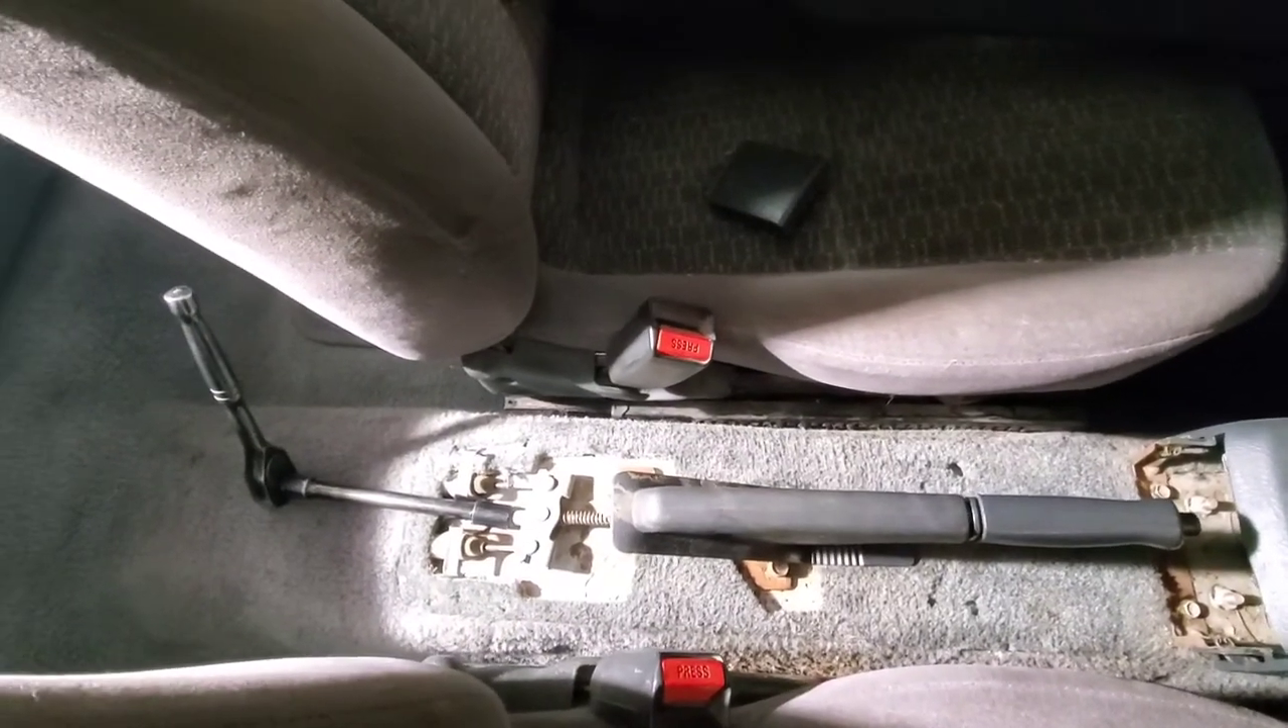All right, guys, this is our e-brake. I took out the cover just to make it easier to see.